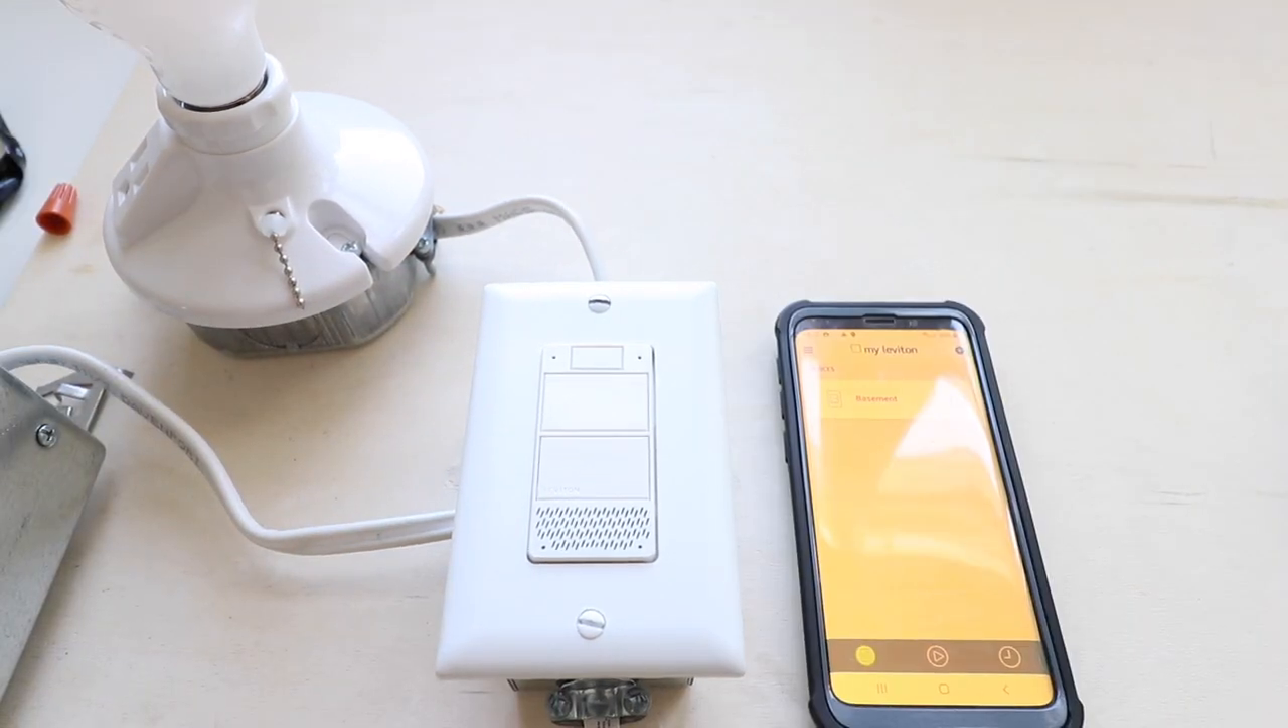Now that we have the cover plate installed, we're ready to turn the power back on at the circuit breaker to this light switch.